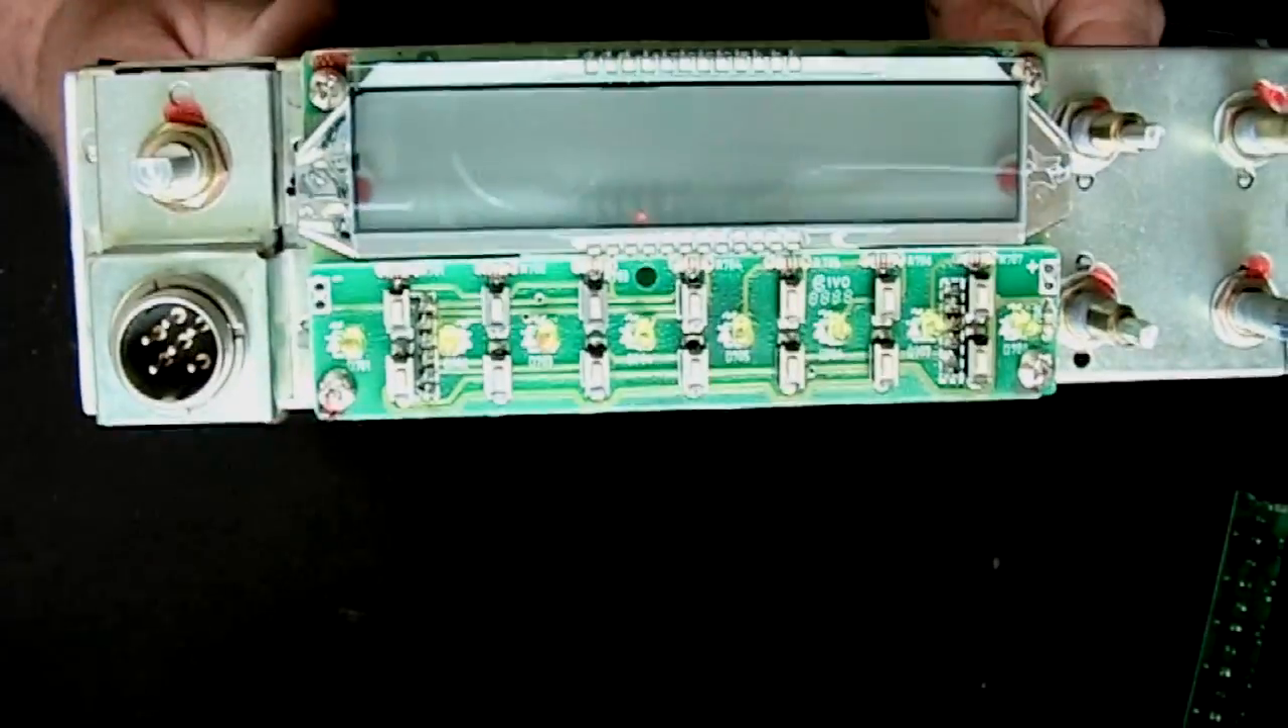Now I haven't unscrewed the display yet.